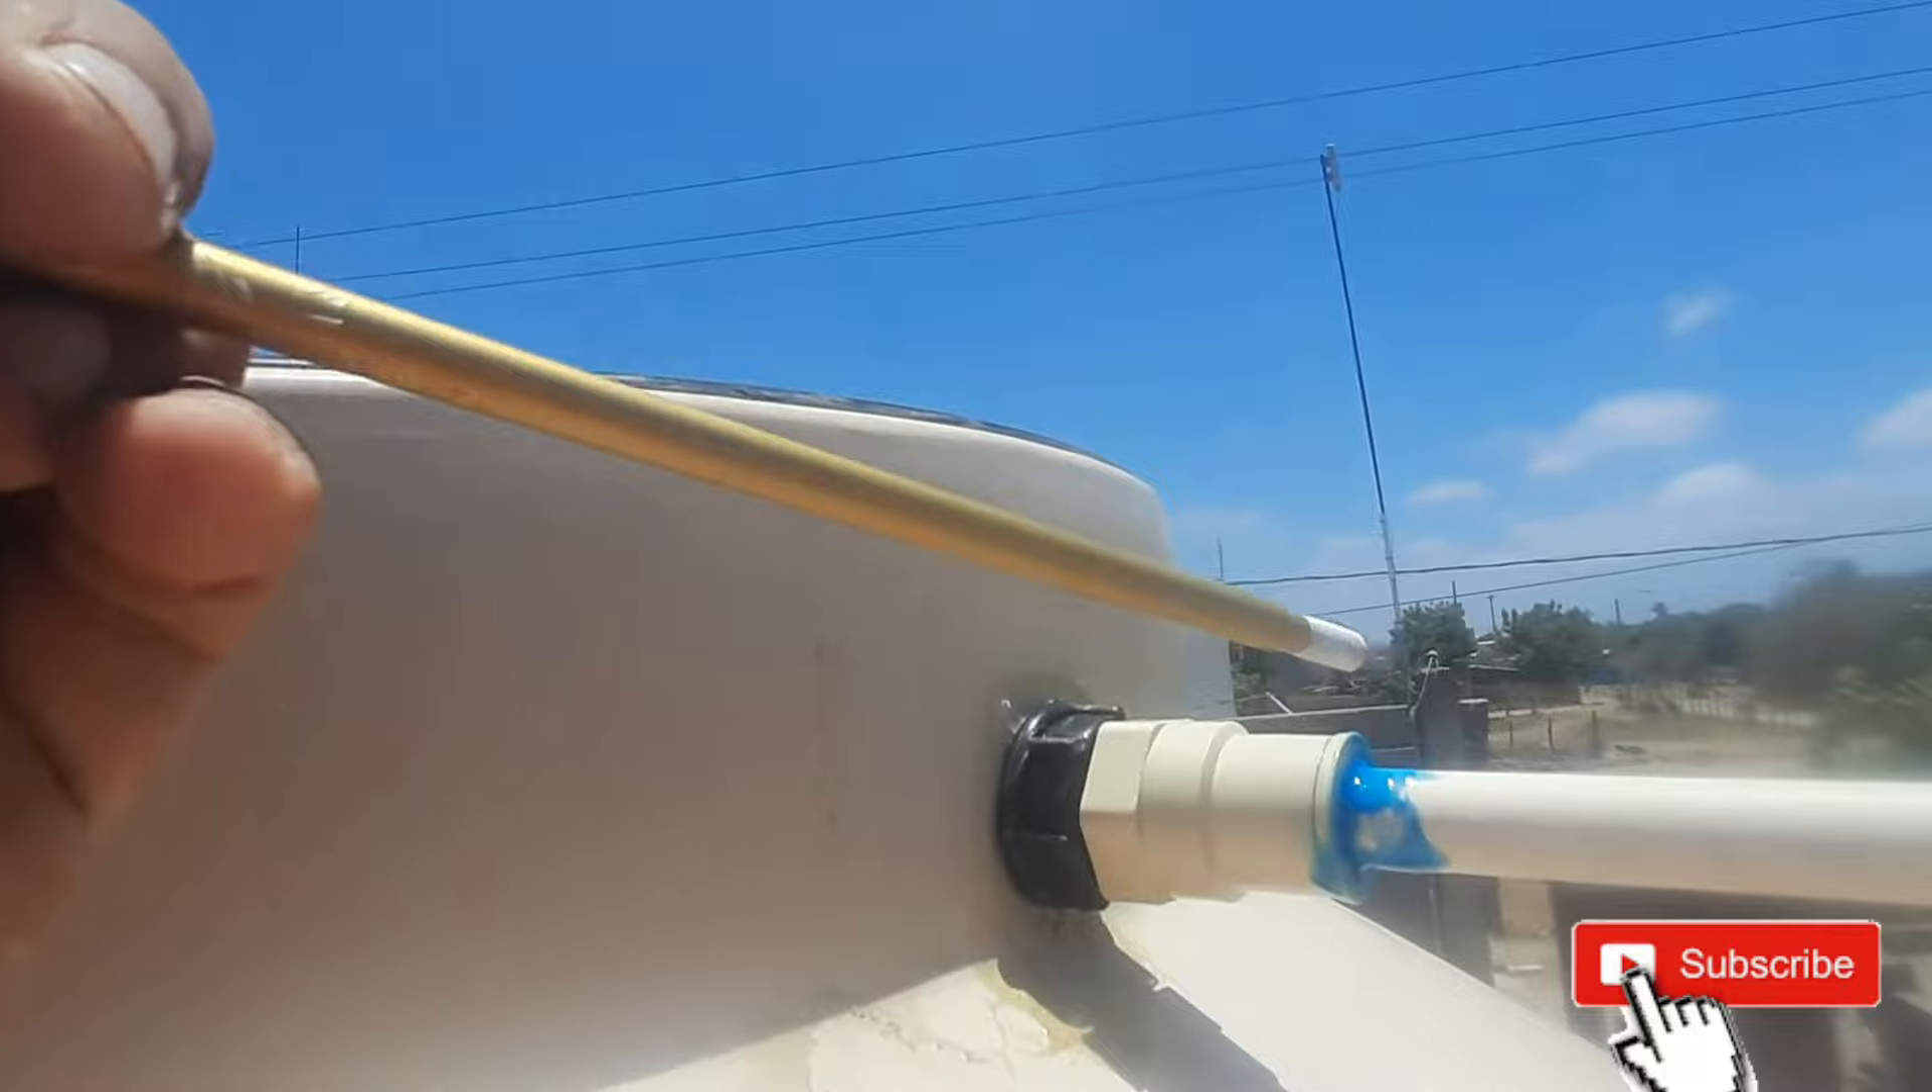Ya pegué nuestro reductor y ya ya pegué el tubo aquí.